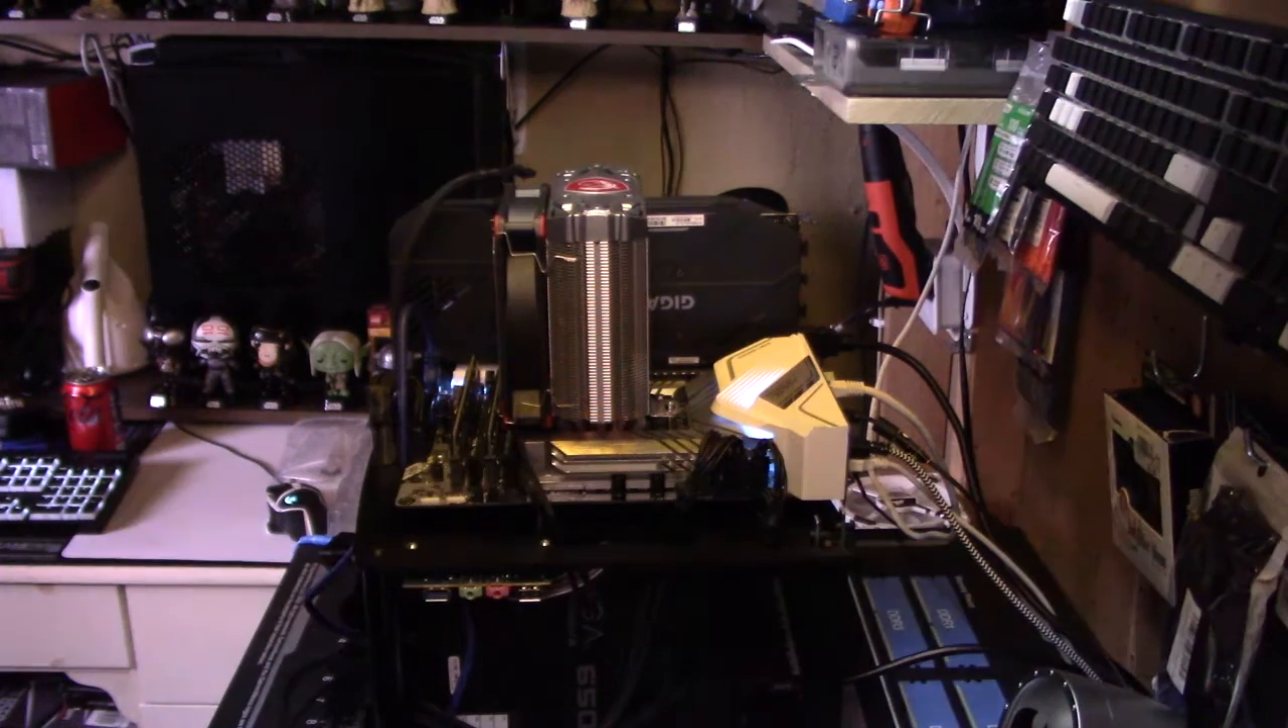So the cooler is now on the test bed is ready to test.